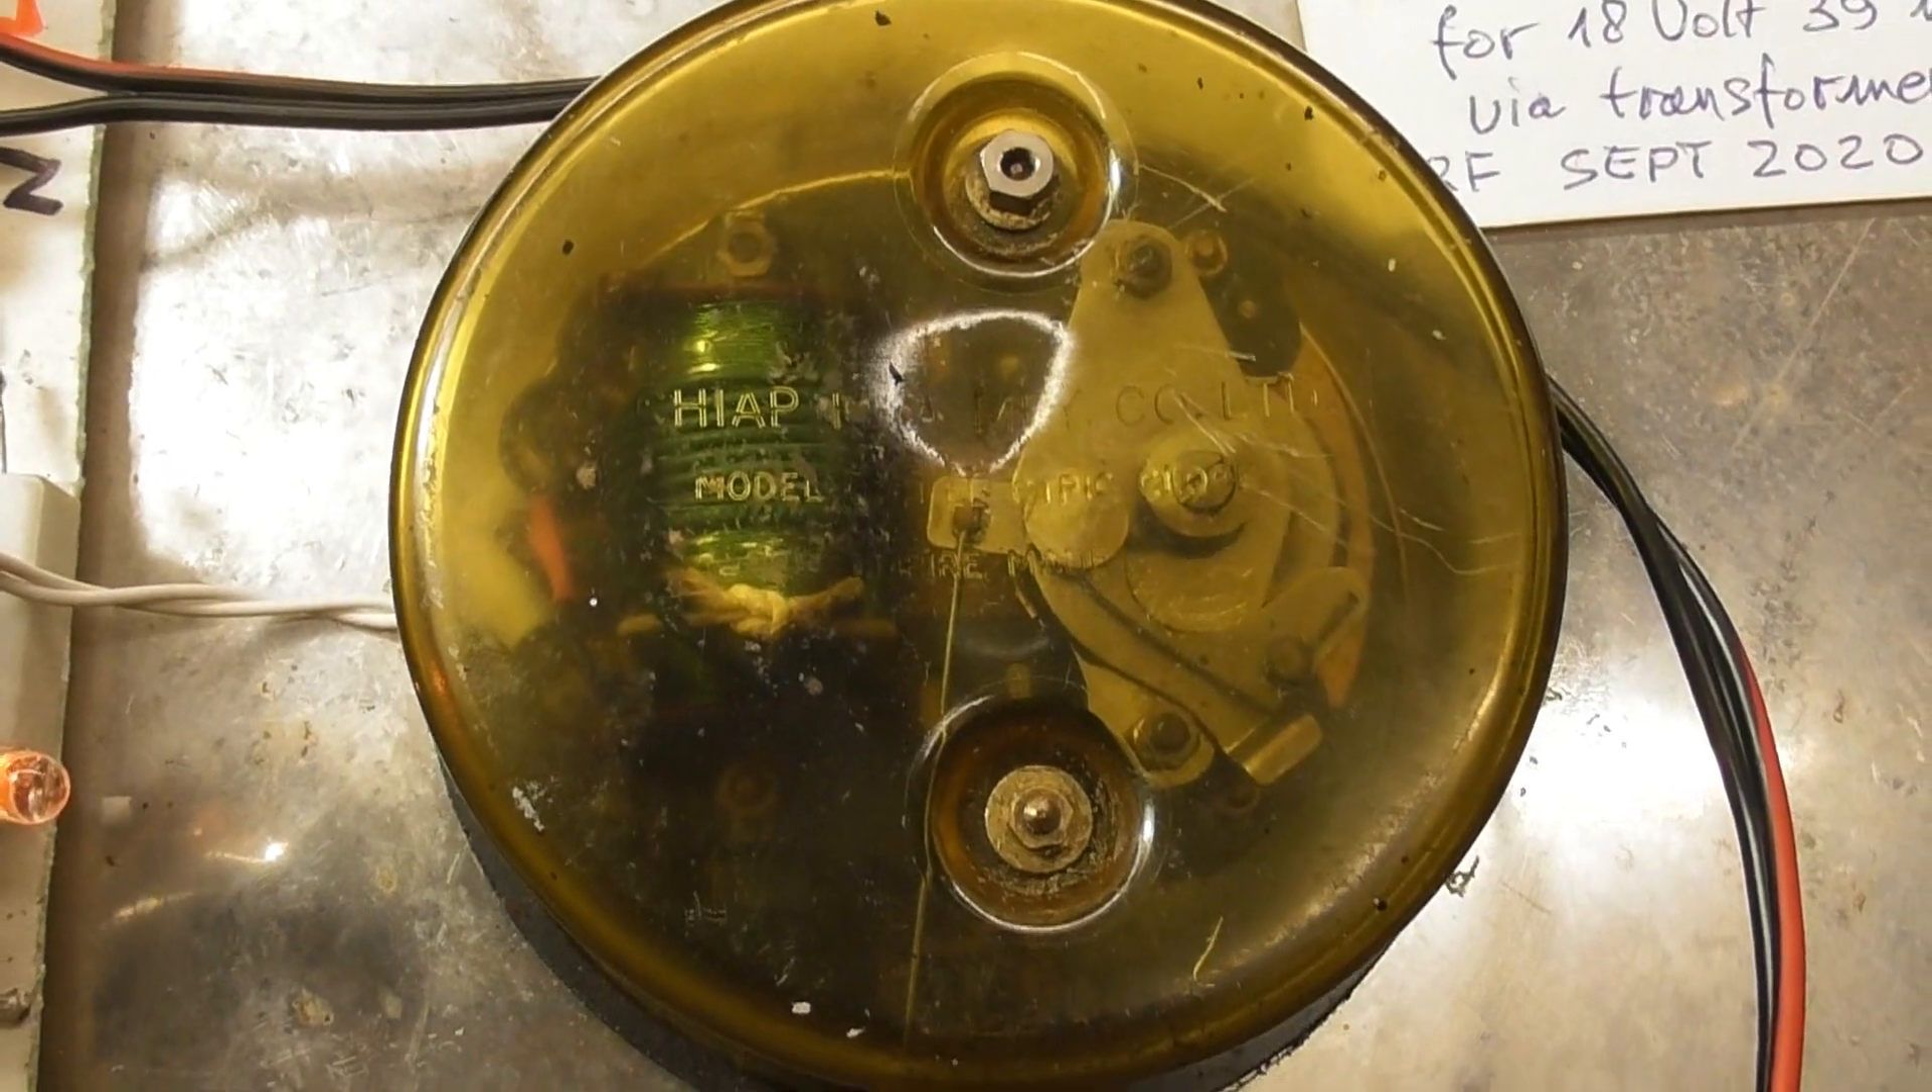The clock is all back together.